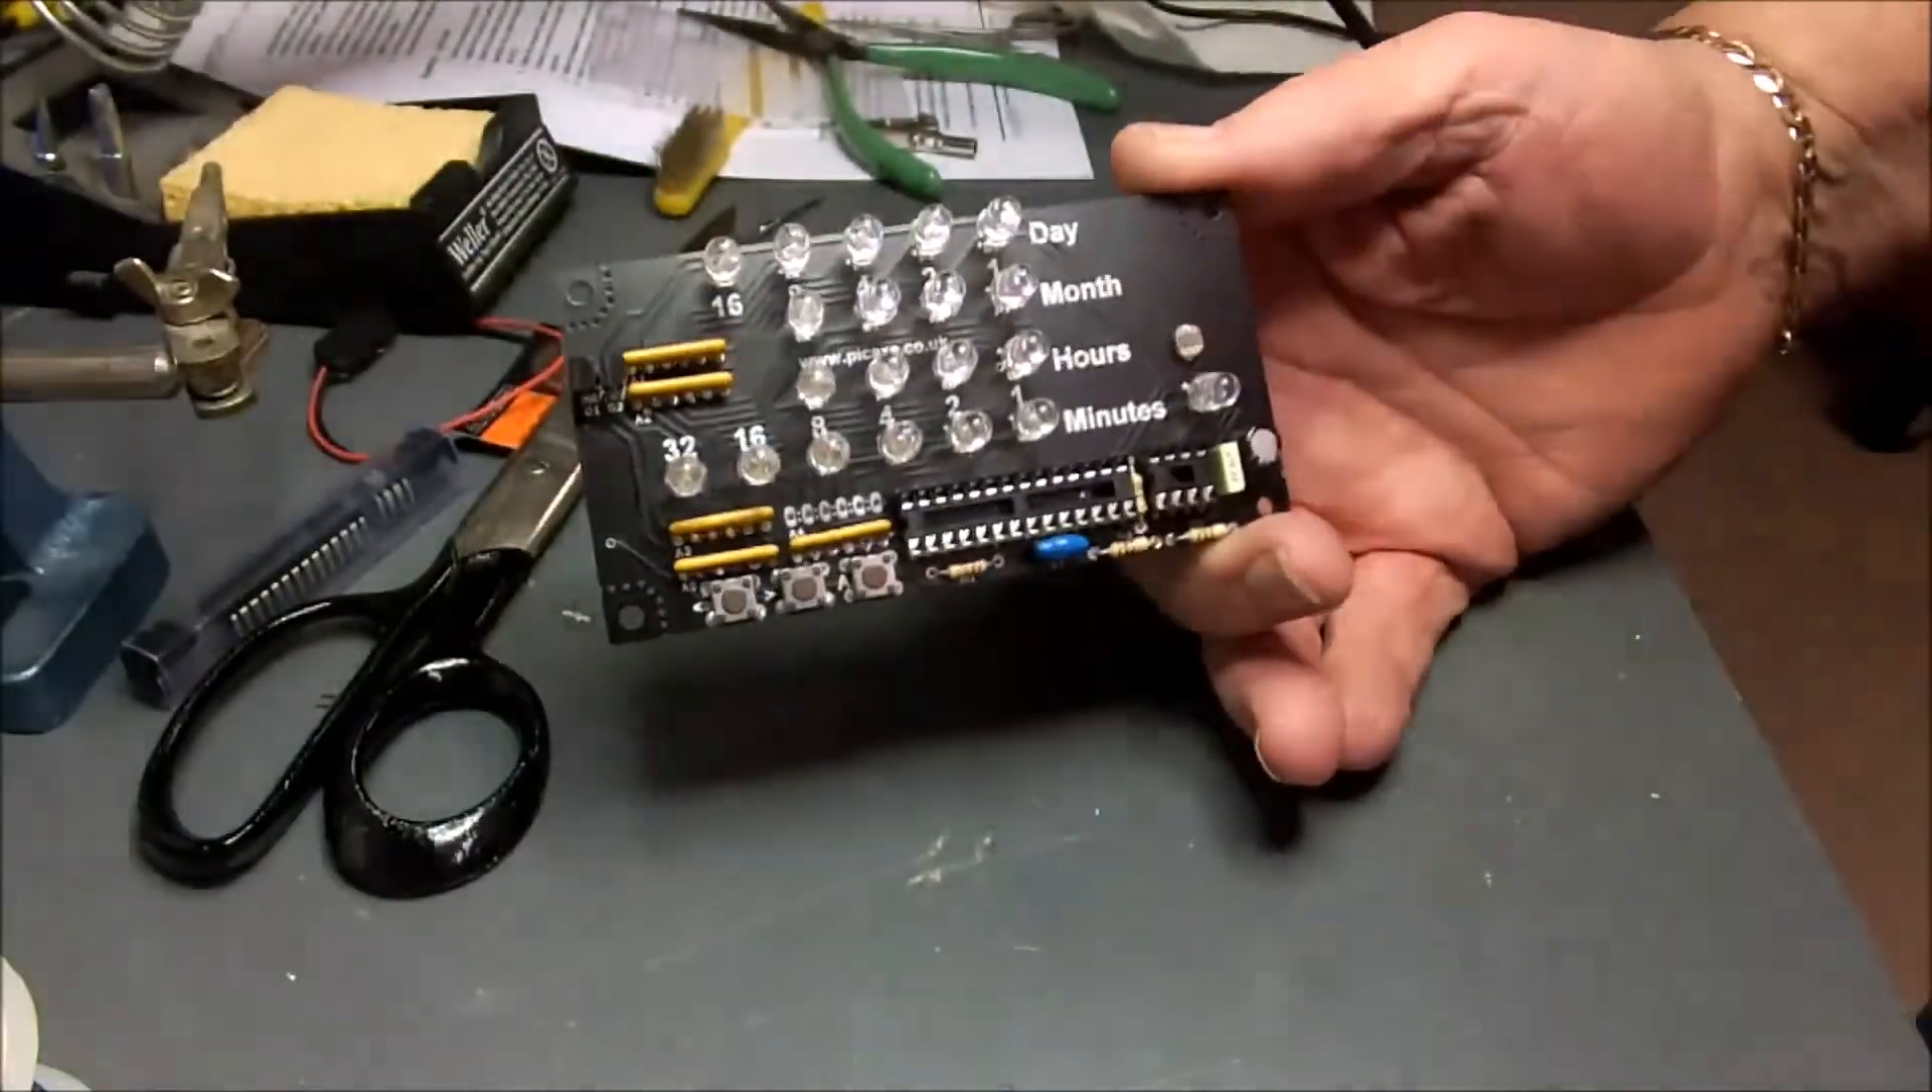And there we've got our LEDs mounted.